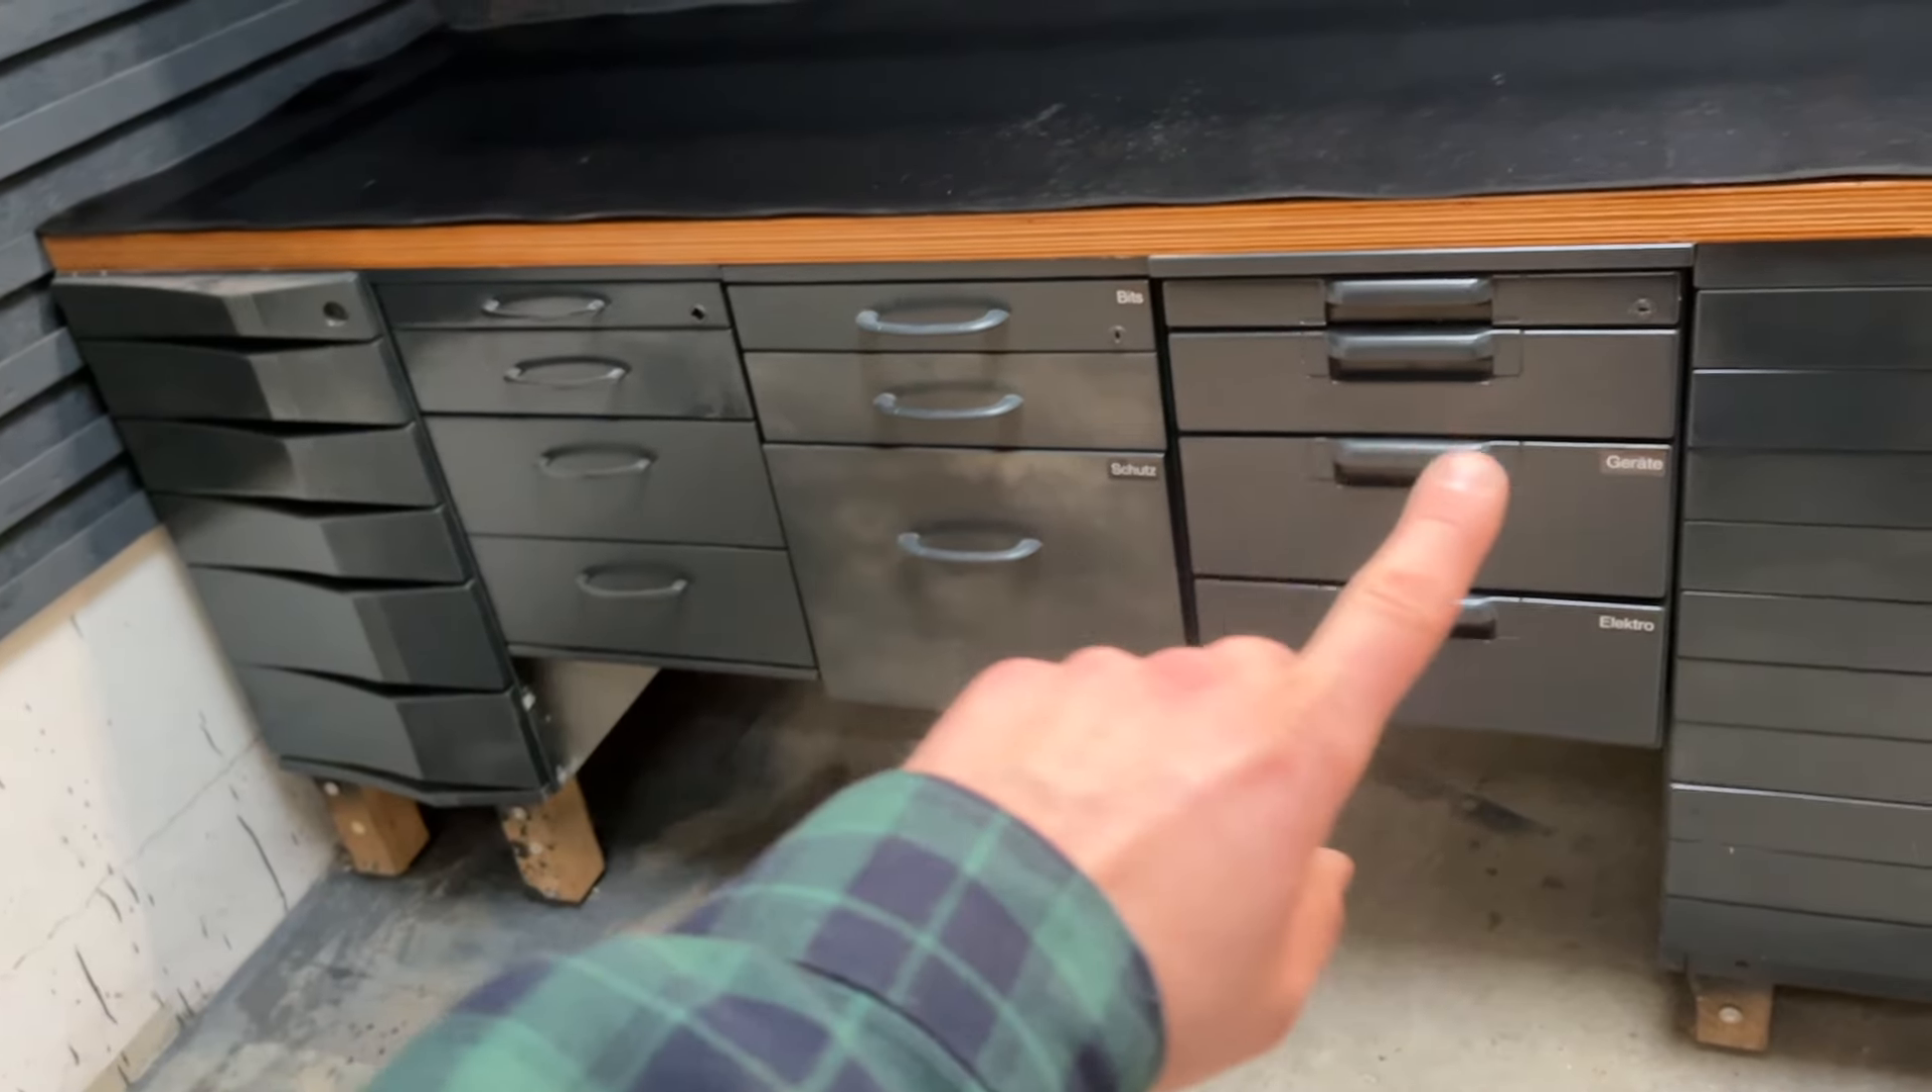Ich habe jetzt alle Schränke an die Werkbank gemacht.